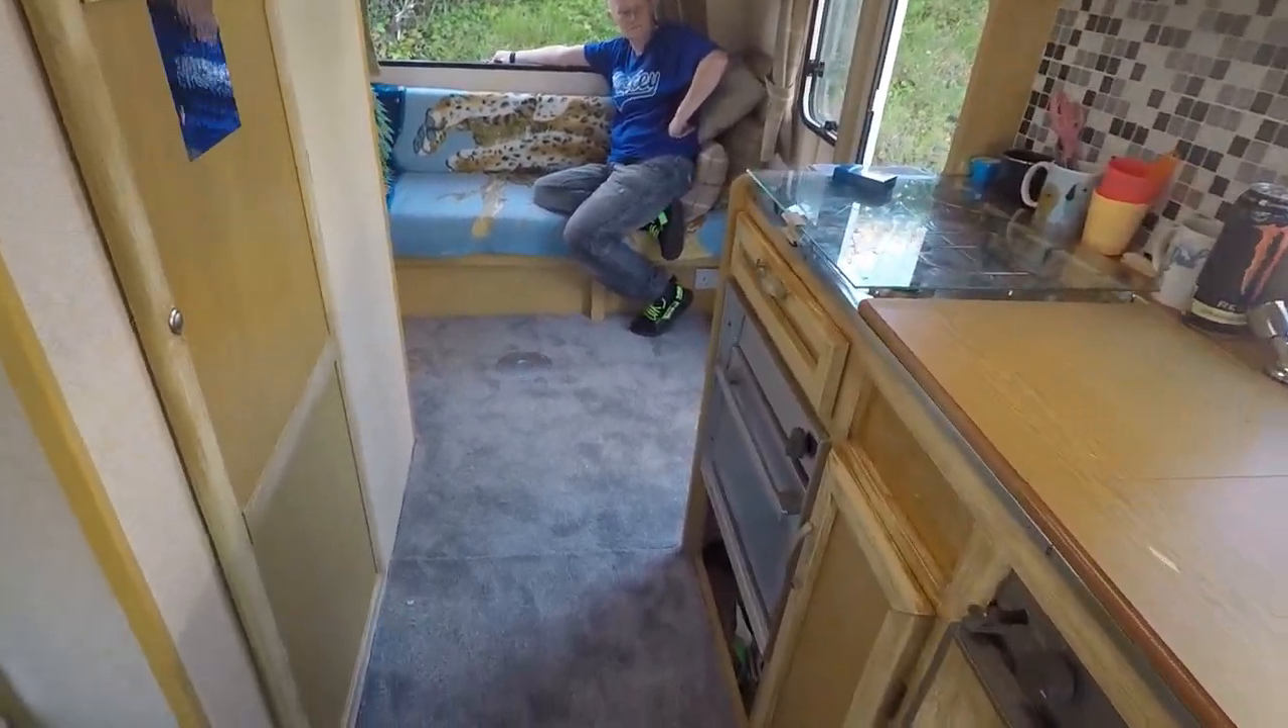As you can see. The carpet is down.